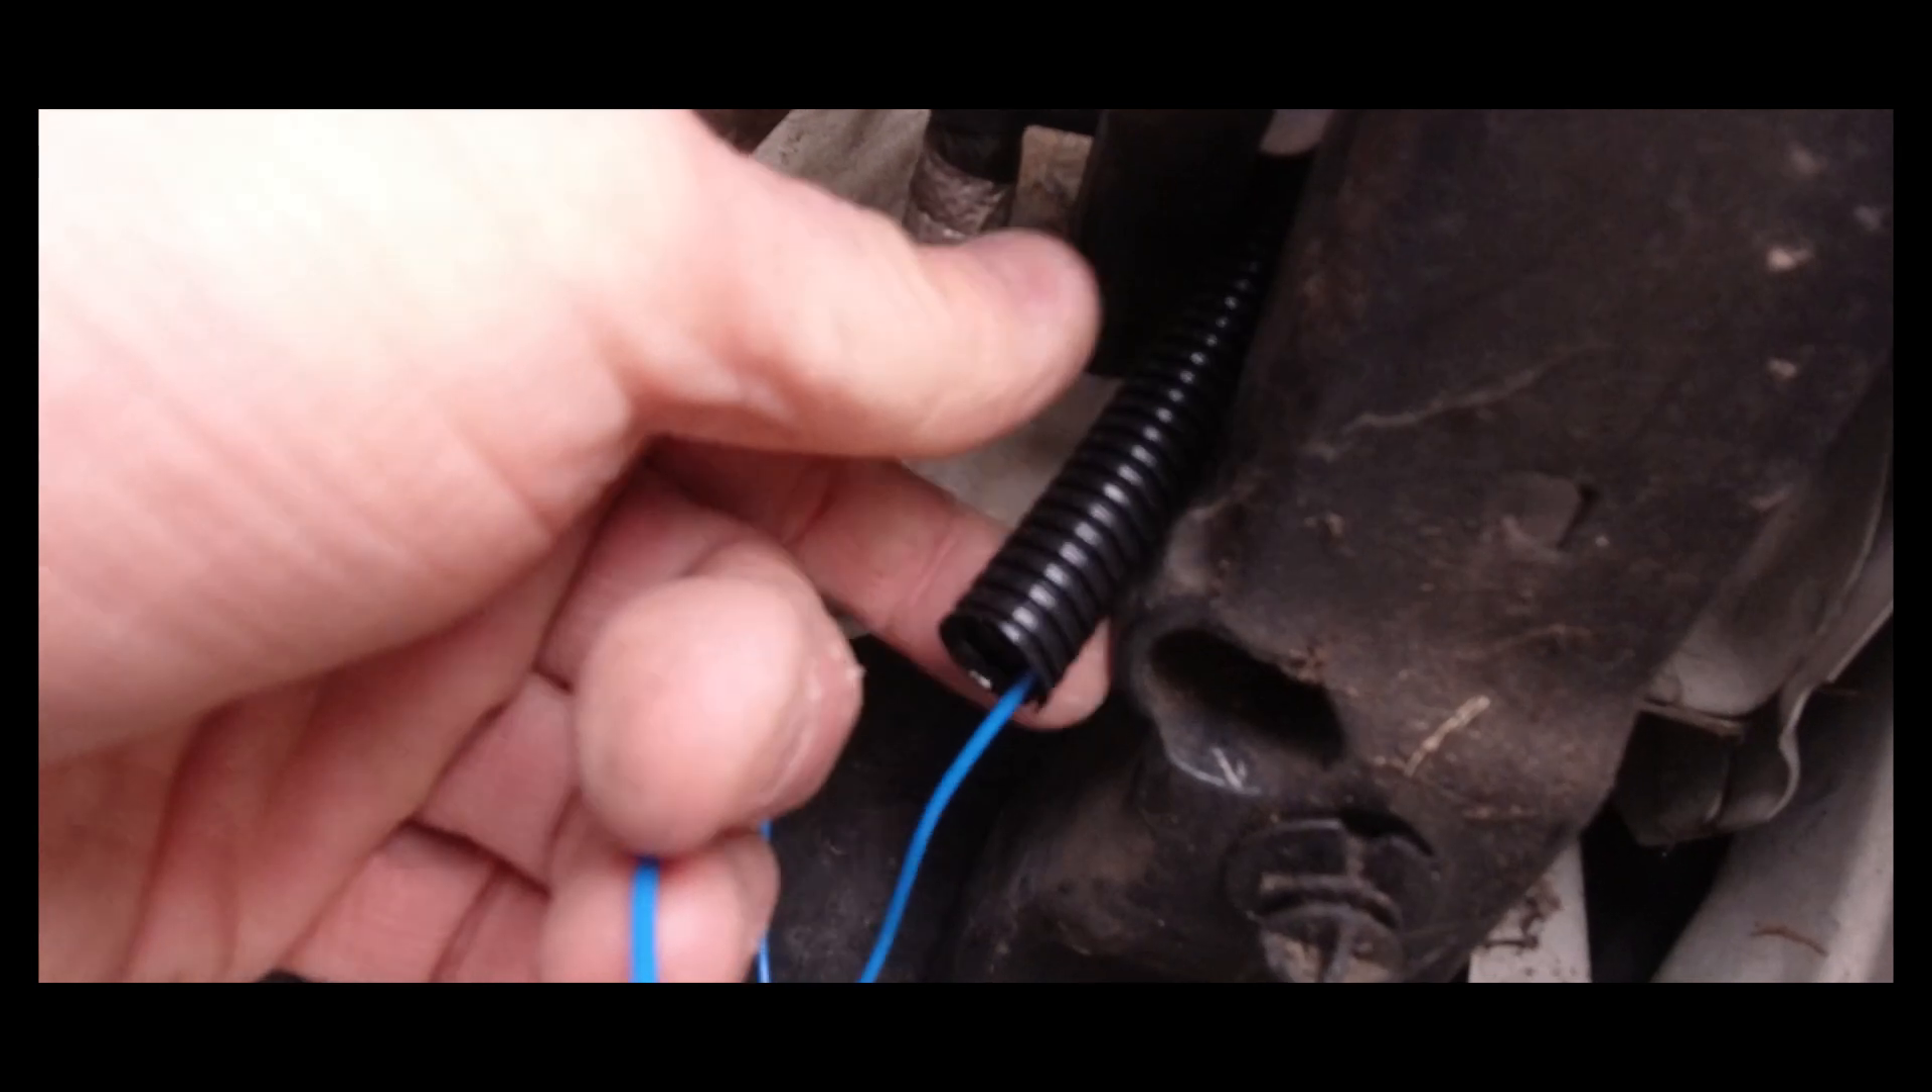There's the protective casing I've put on for the wire it runs up here.